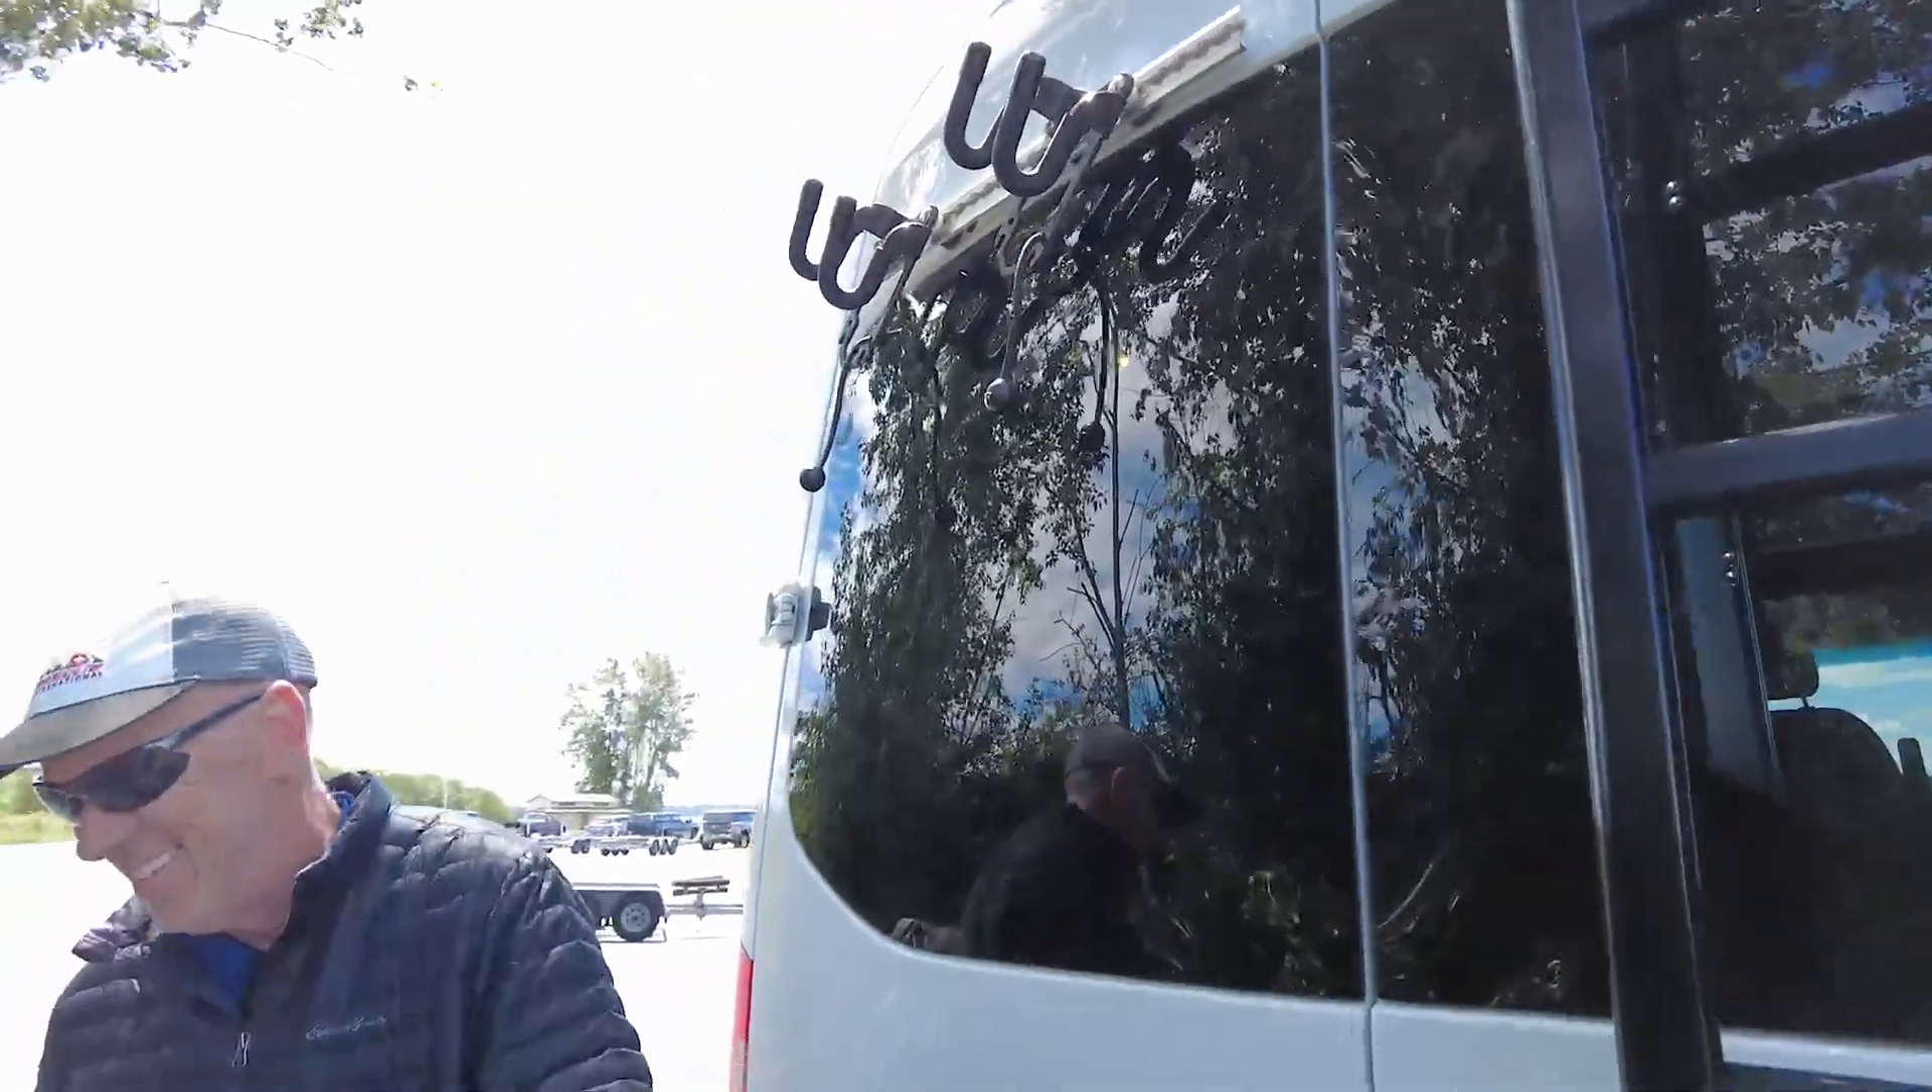So, after a couple hiccups and modifications, we now have the bracket up there and it really looks nice.